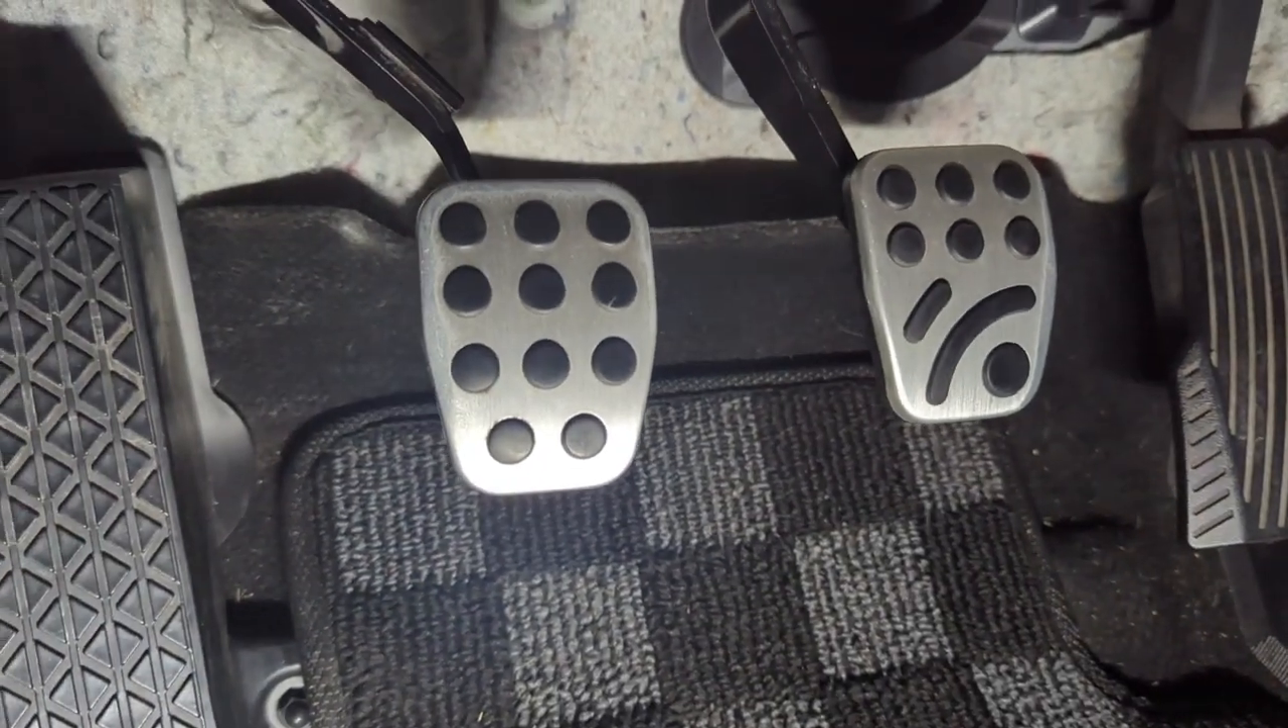Okay, we have the two pedals installed now.